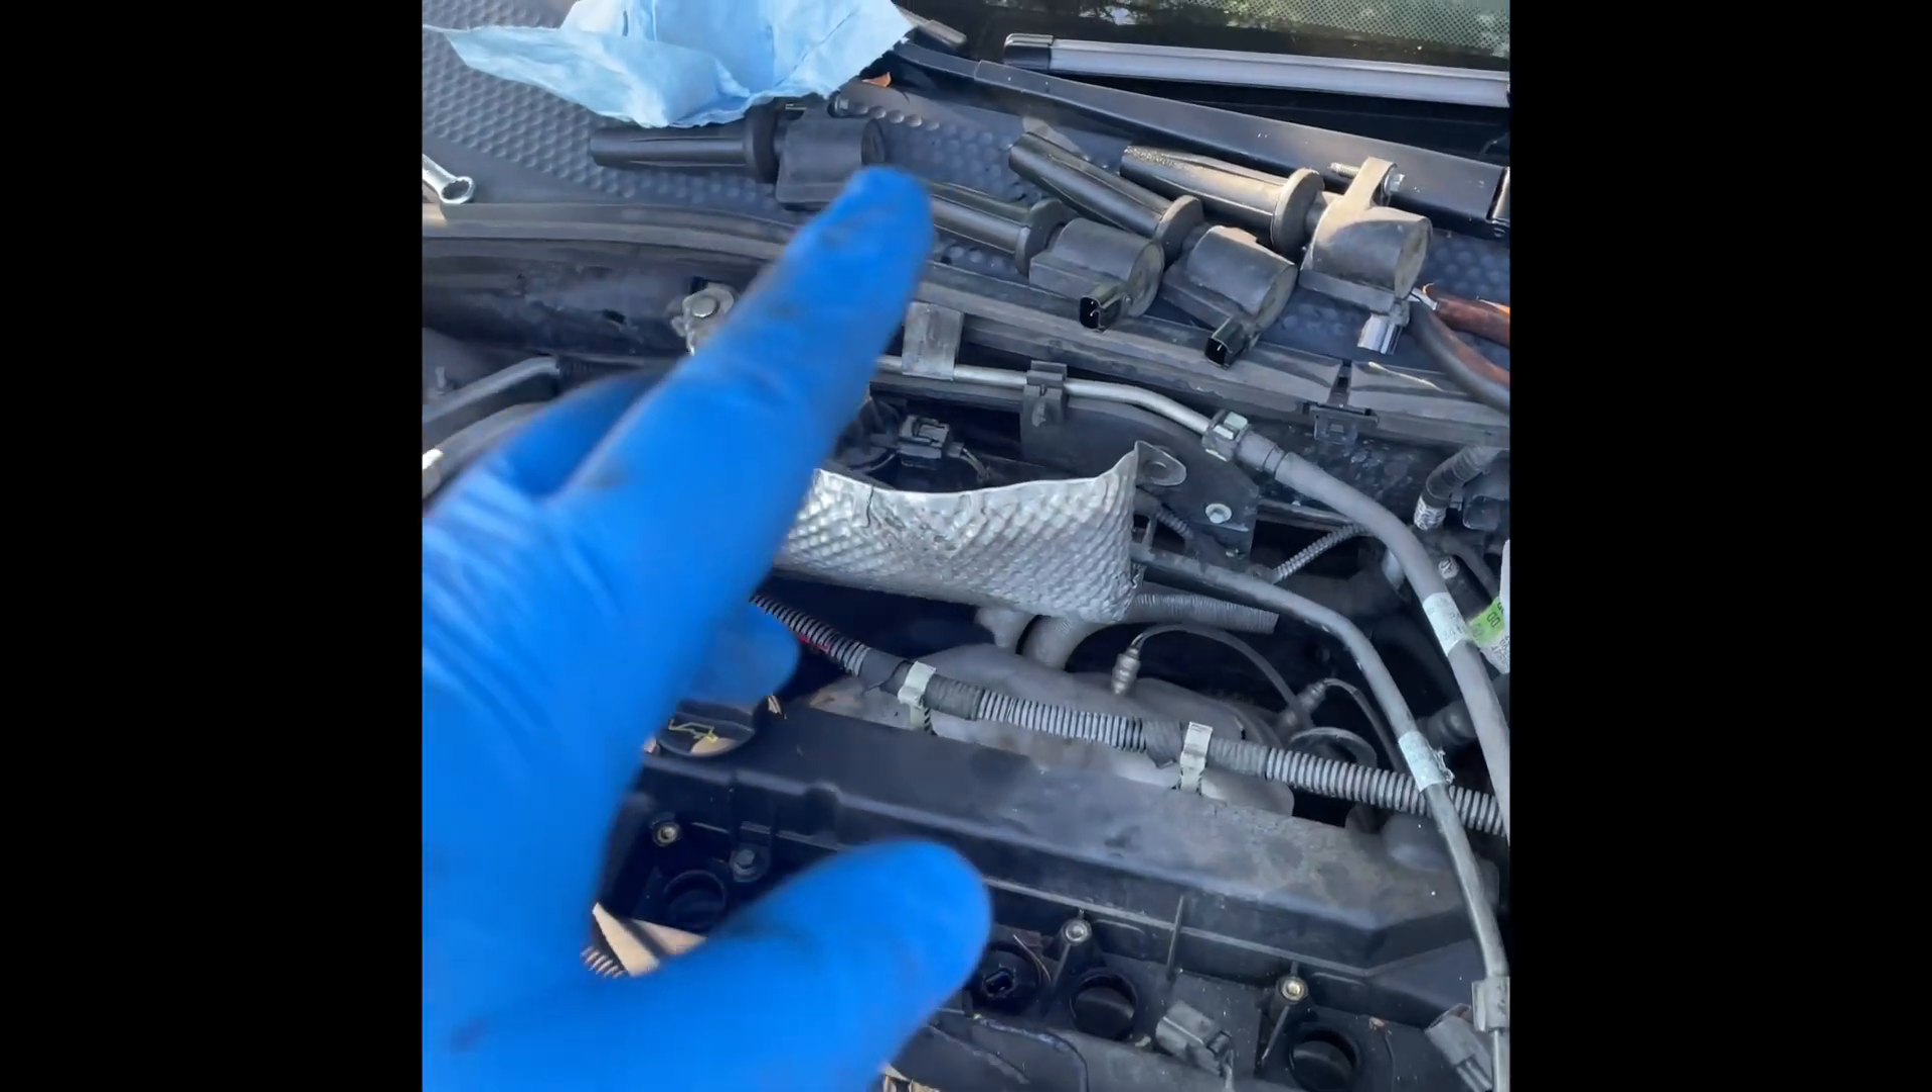I went ahead and pulled out all four of the coils.